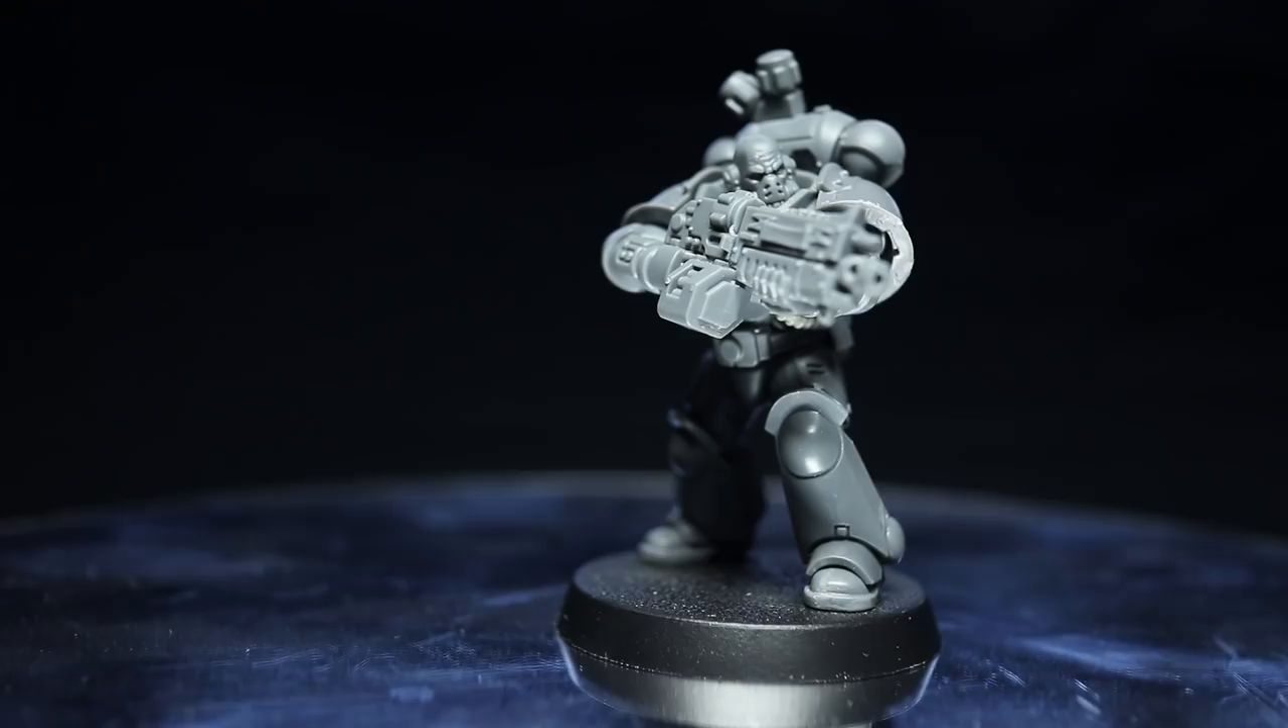And here we have the fully assembled Death Guard Primaris.